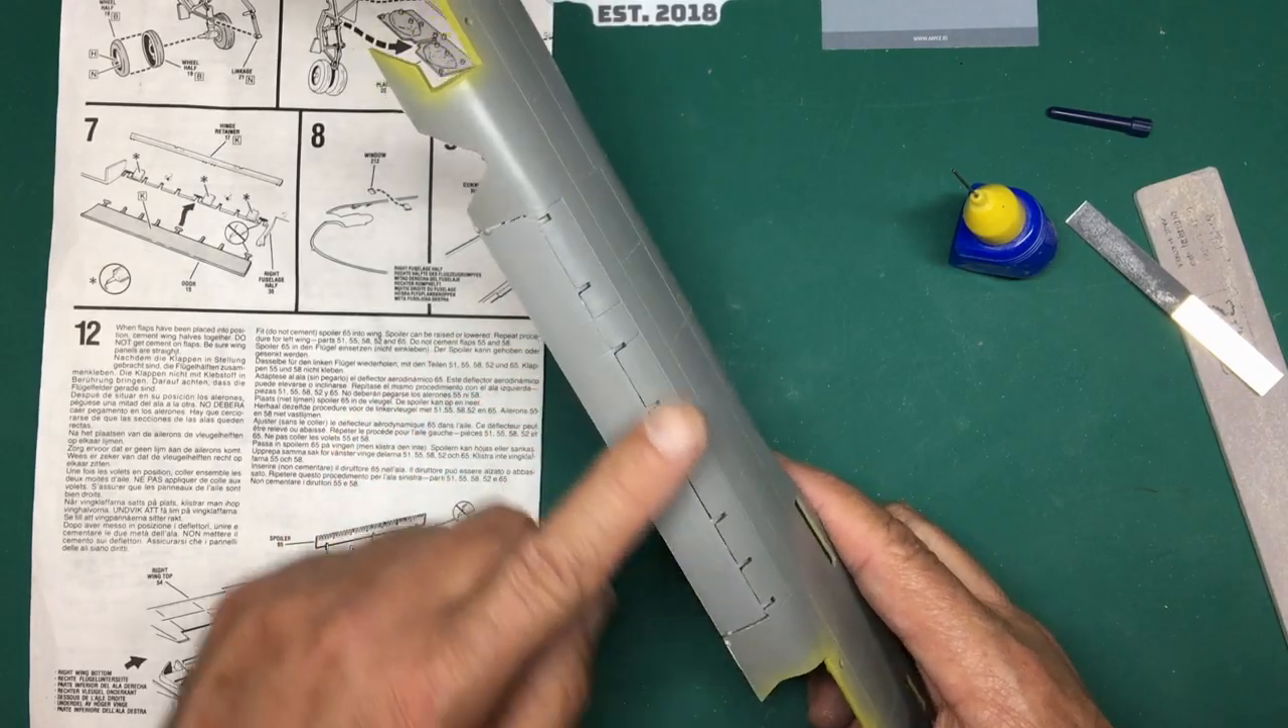You can see that with them actually working you've got some nasty gaps along there you've got some nasty hinge lines there.